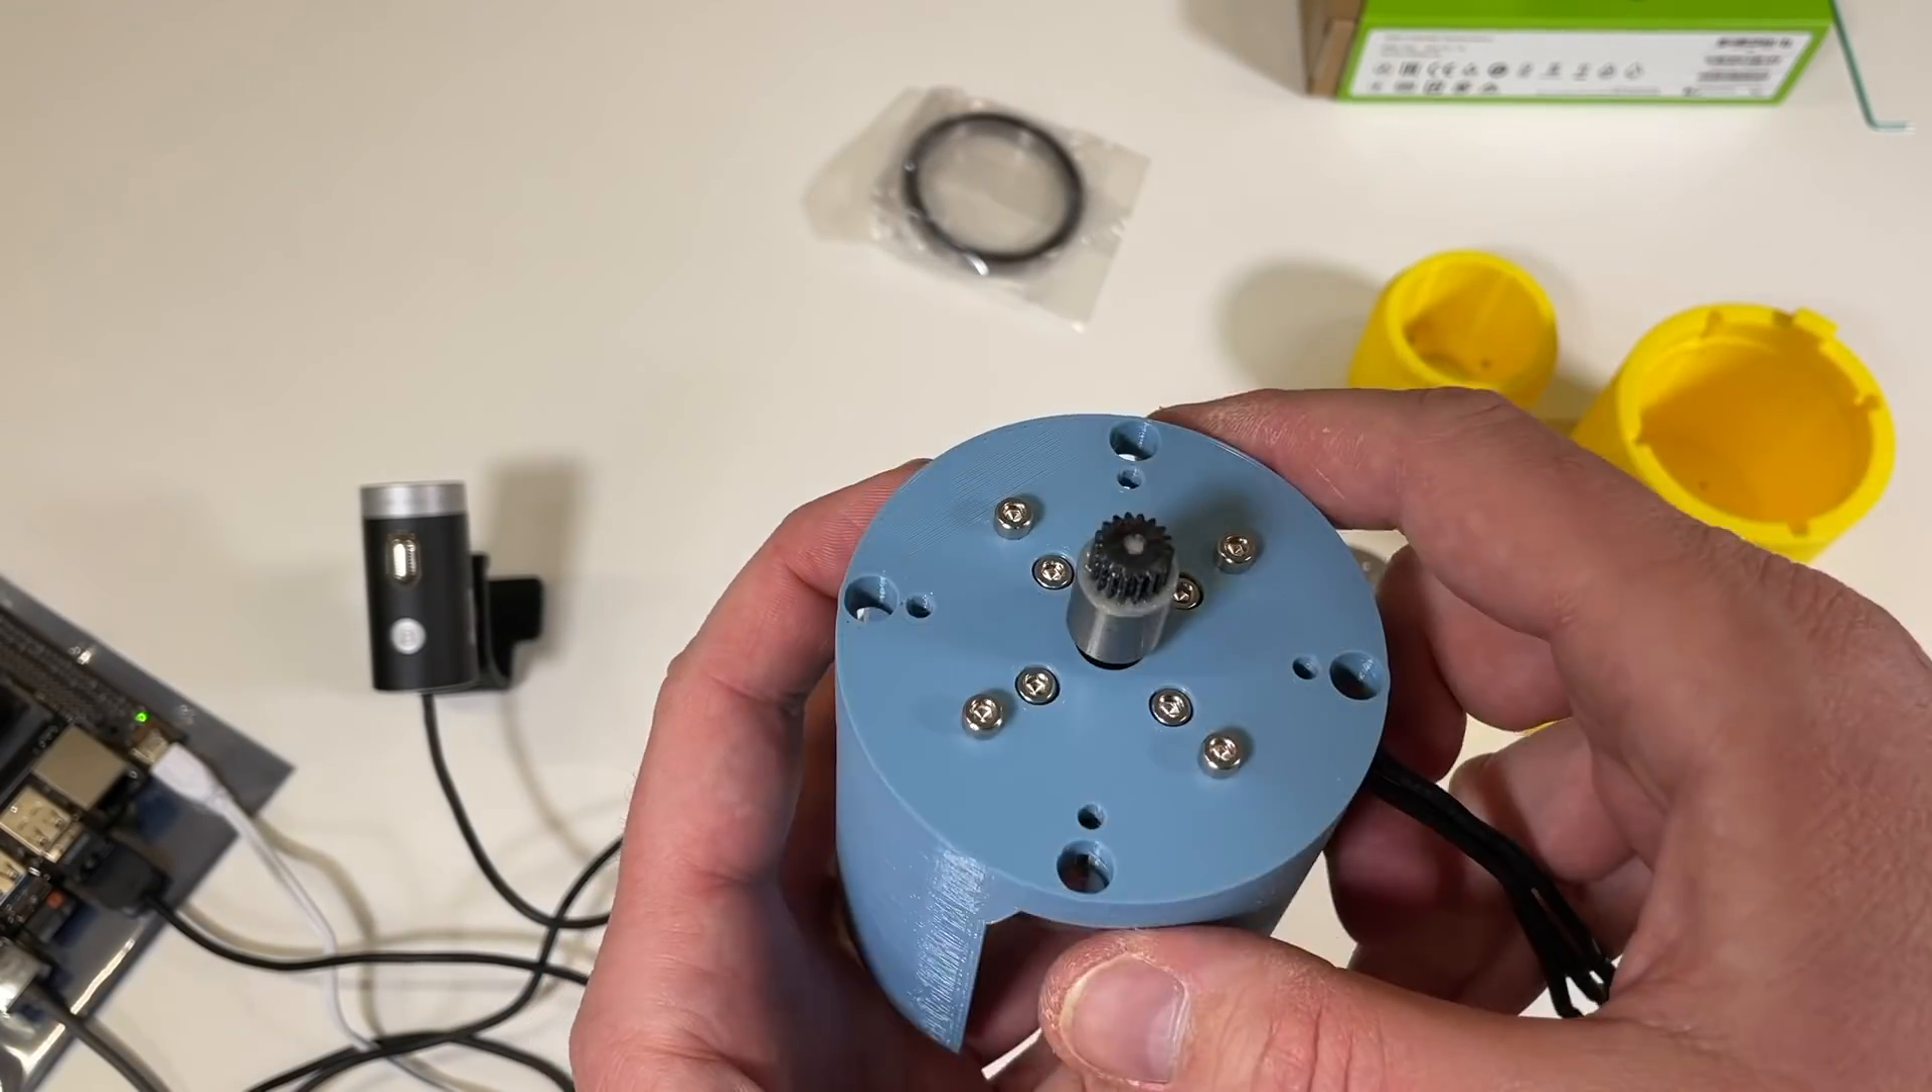On this blue part I have installed the motor over here. Also I have installed the gear for the planetary reduction.